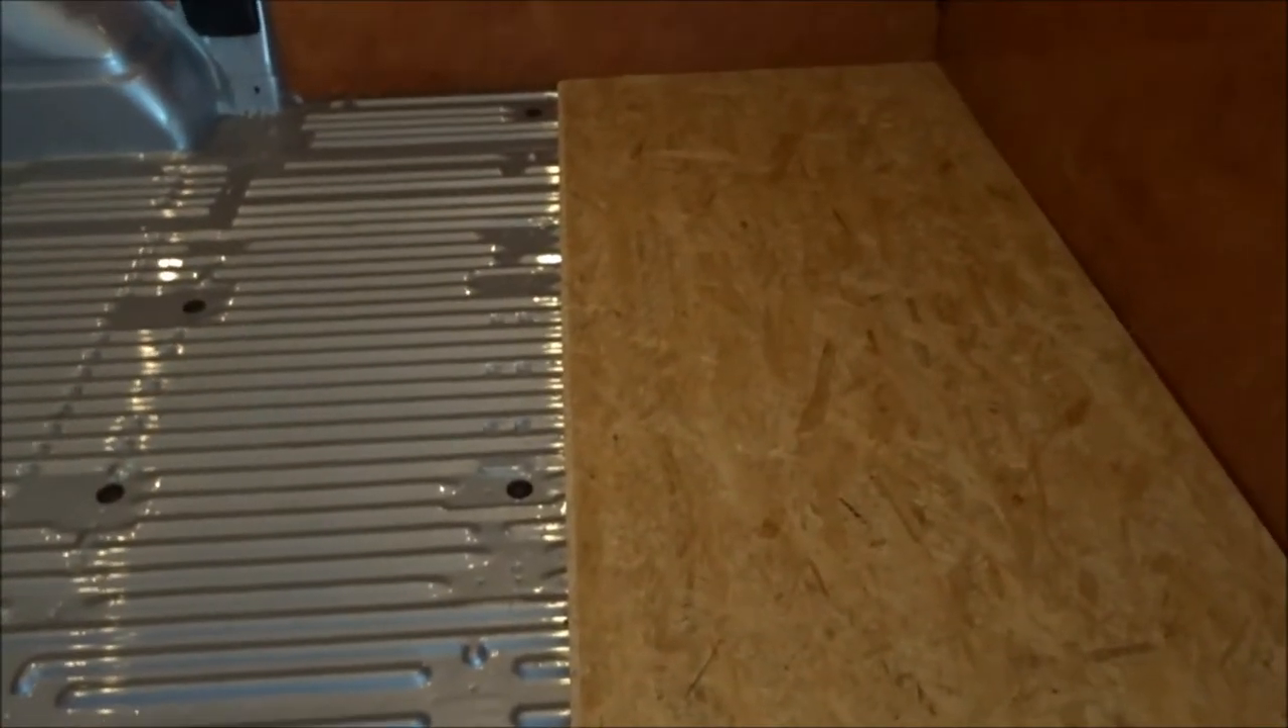Also alles gut. Erste Platte liegt.